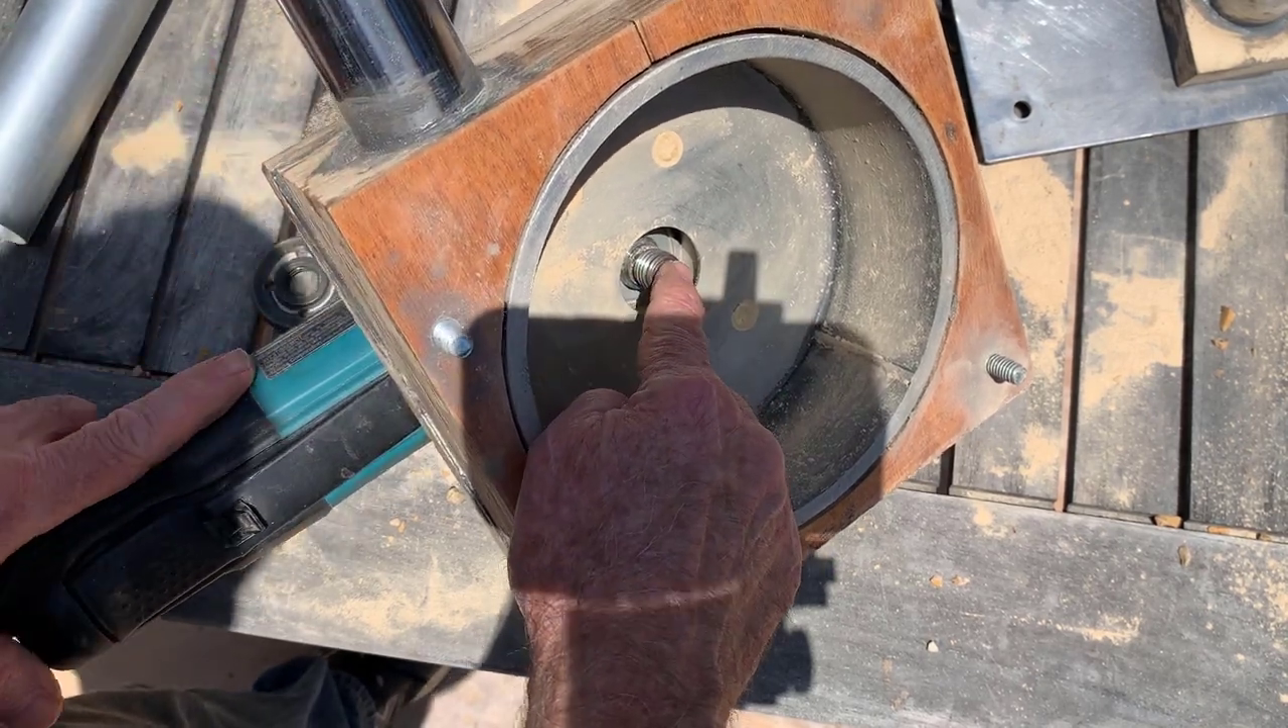And then on this side we see we have now the five-eighths eleven stud sticking out.